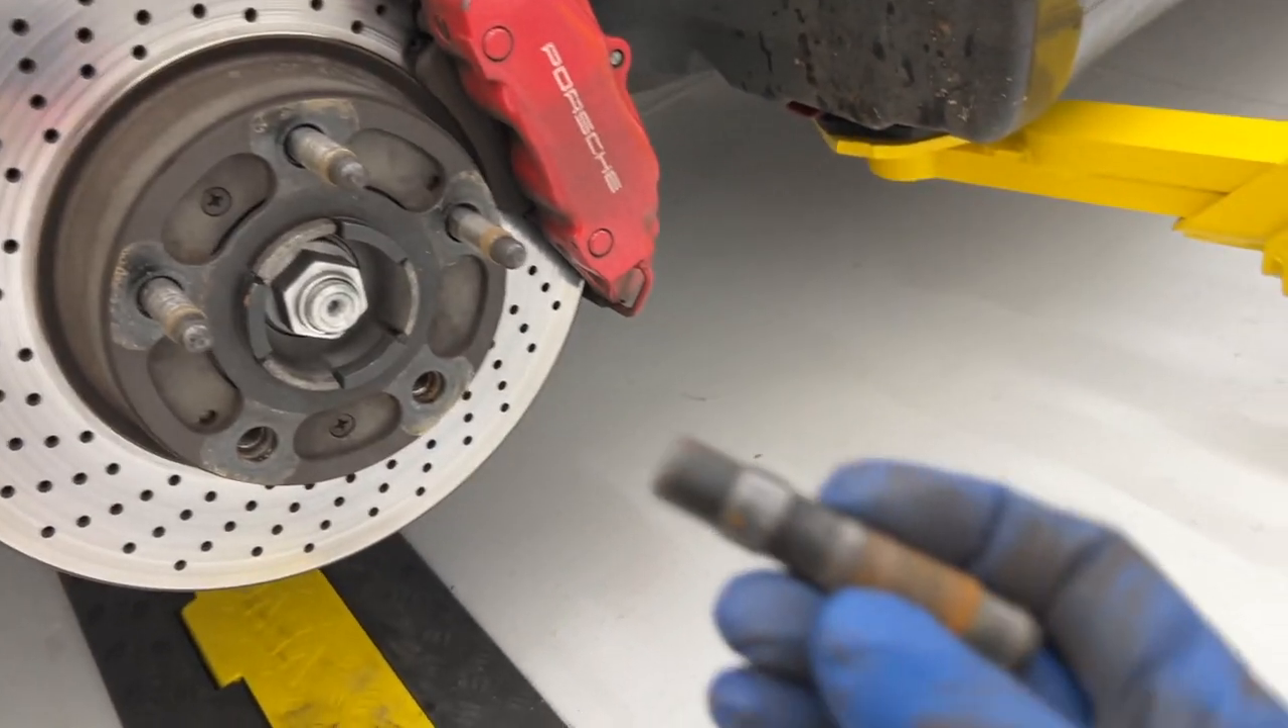All right, got the wheels off.